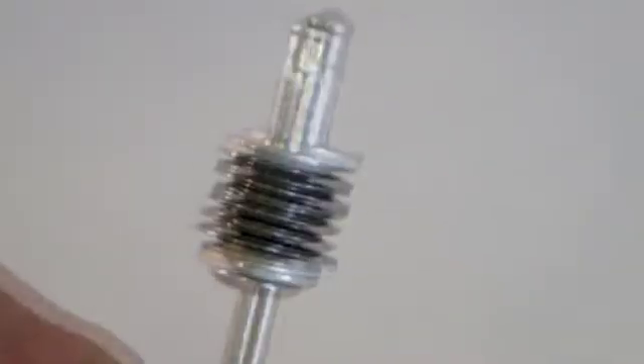The result is you could see spaces between the washers which means it did not compress the washers completely.